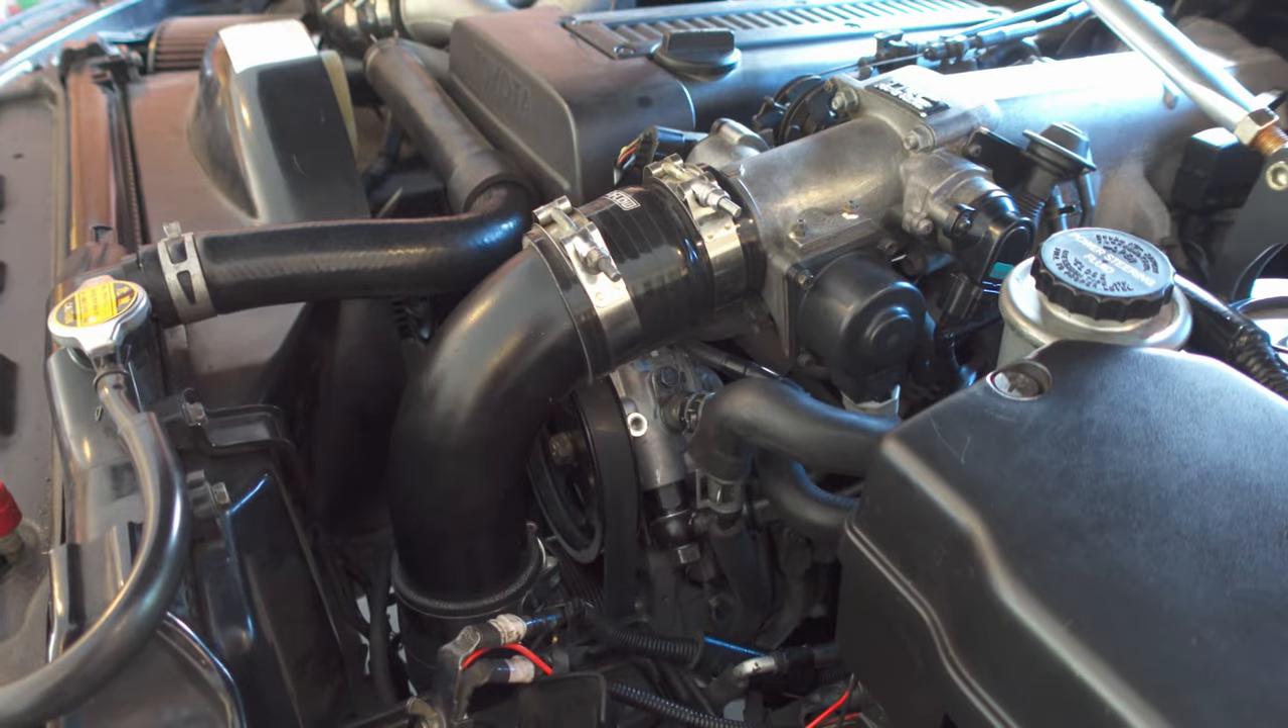Intake pipes back in.